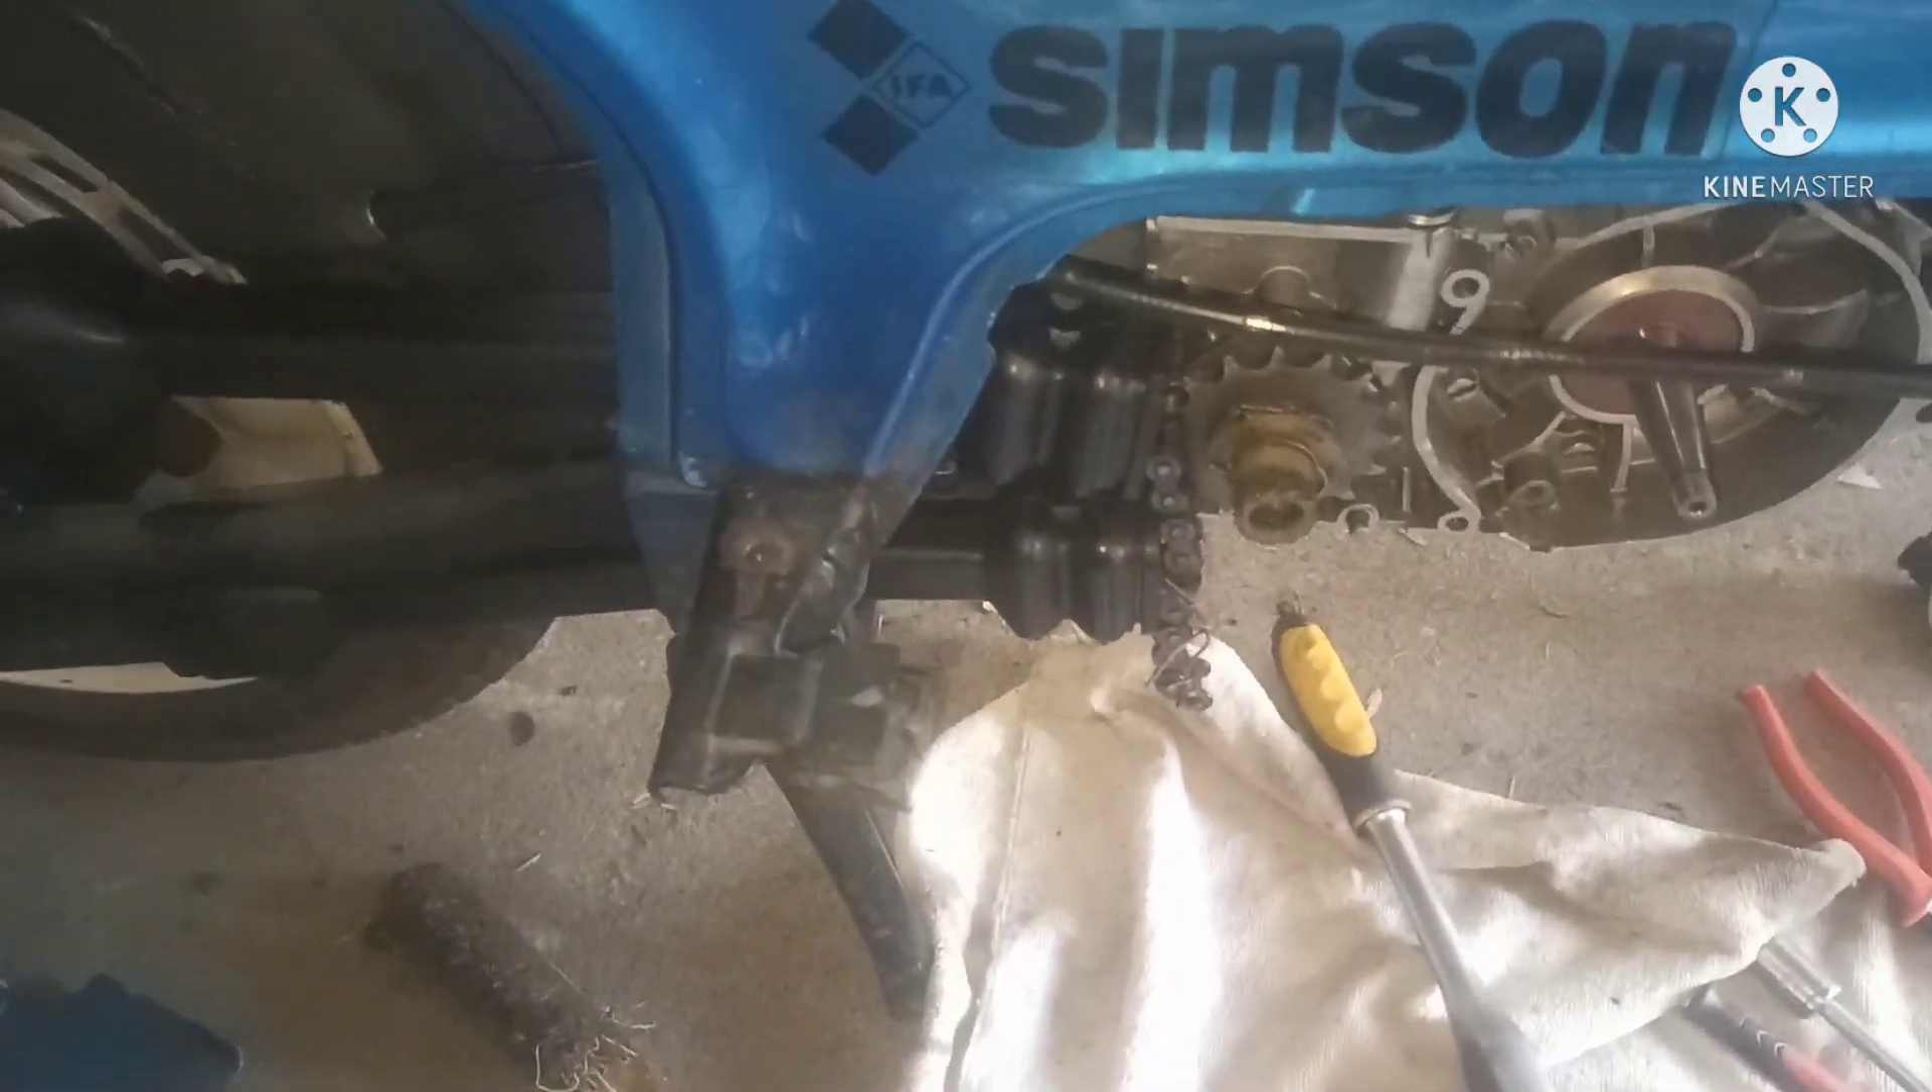Udało mi się silnik wsadzić w ramę.